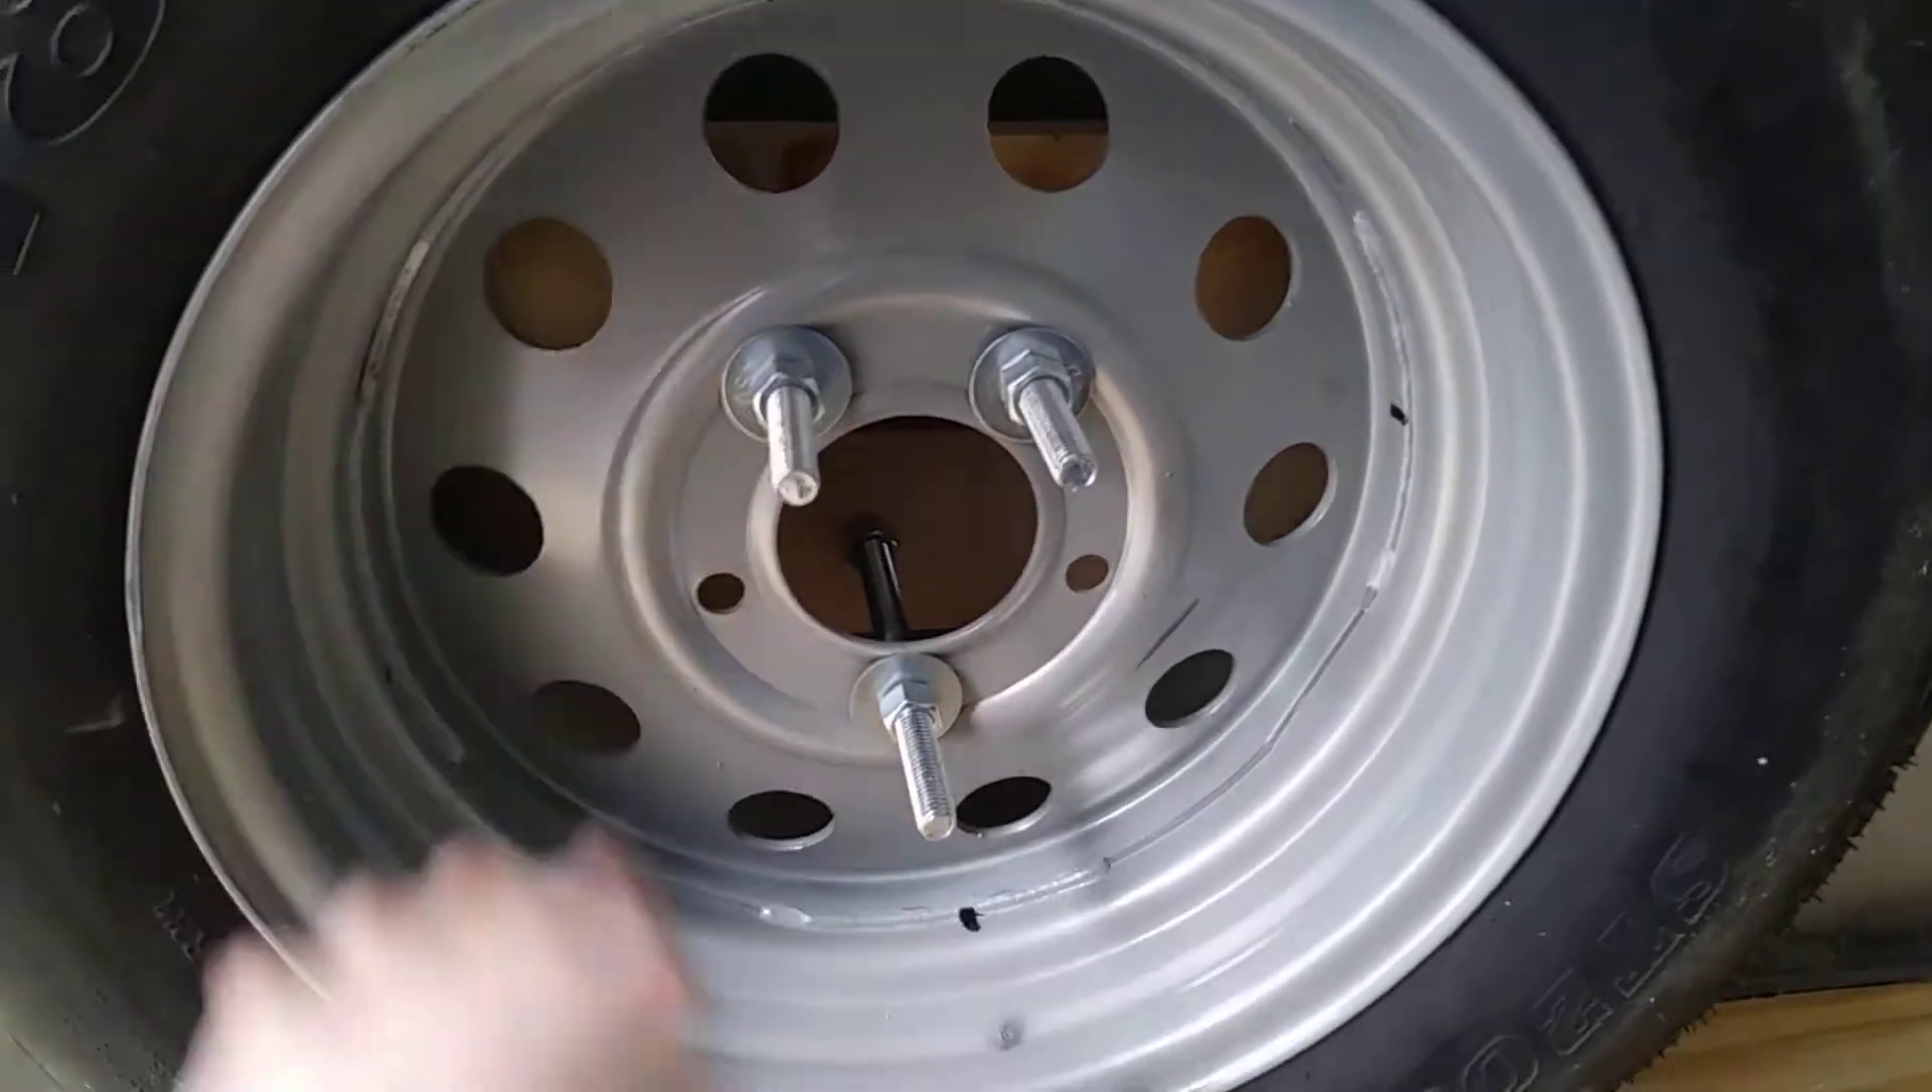But so I've got the washers on there just to make sure the bolts gonna hold on there good and then I just have it hand tighten so that way I don't need tools to take this off.